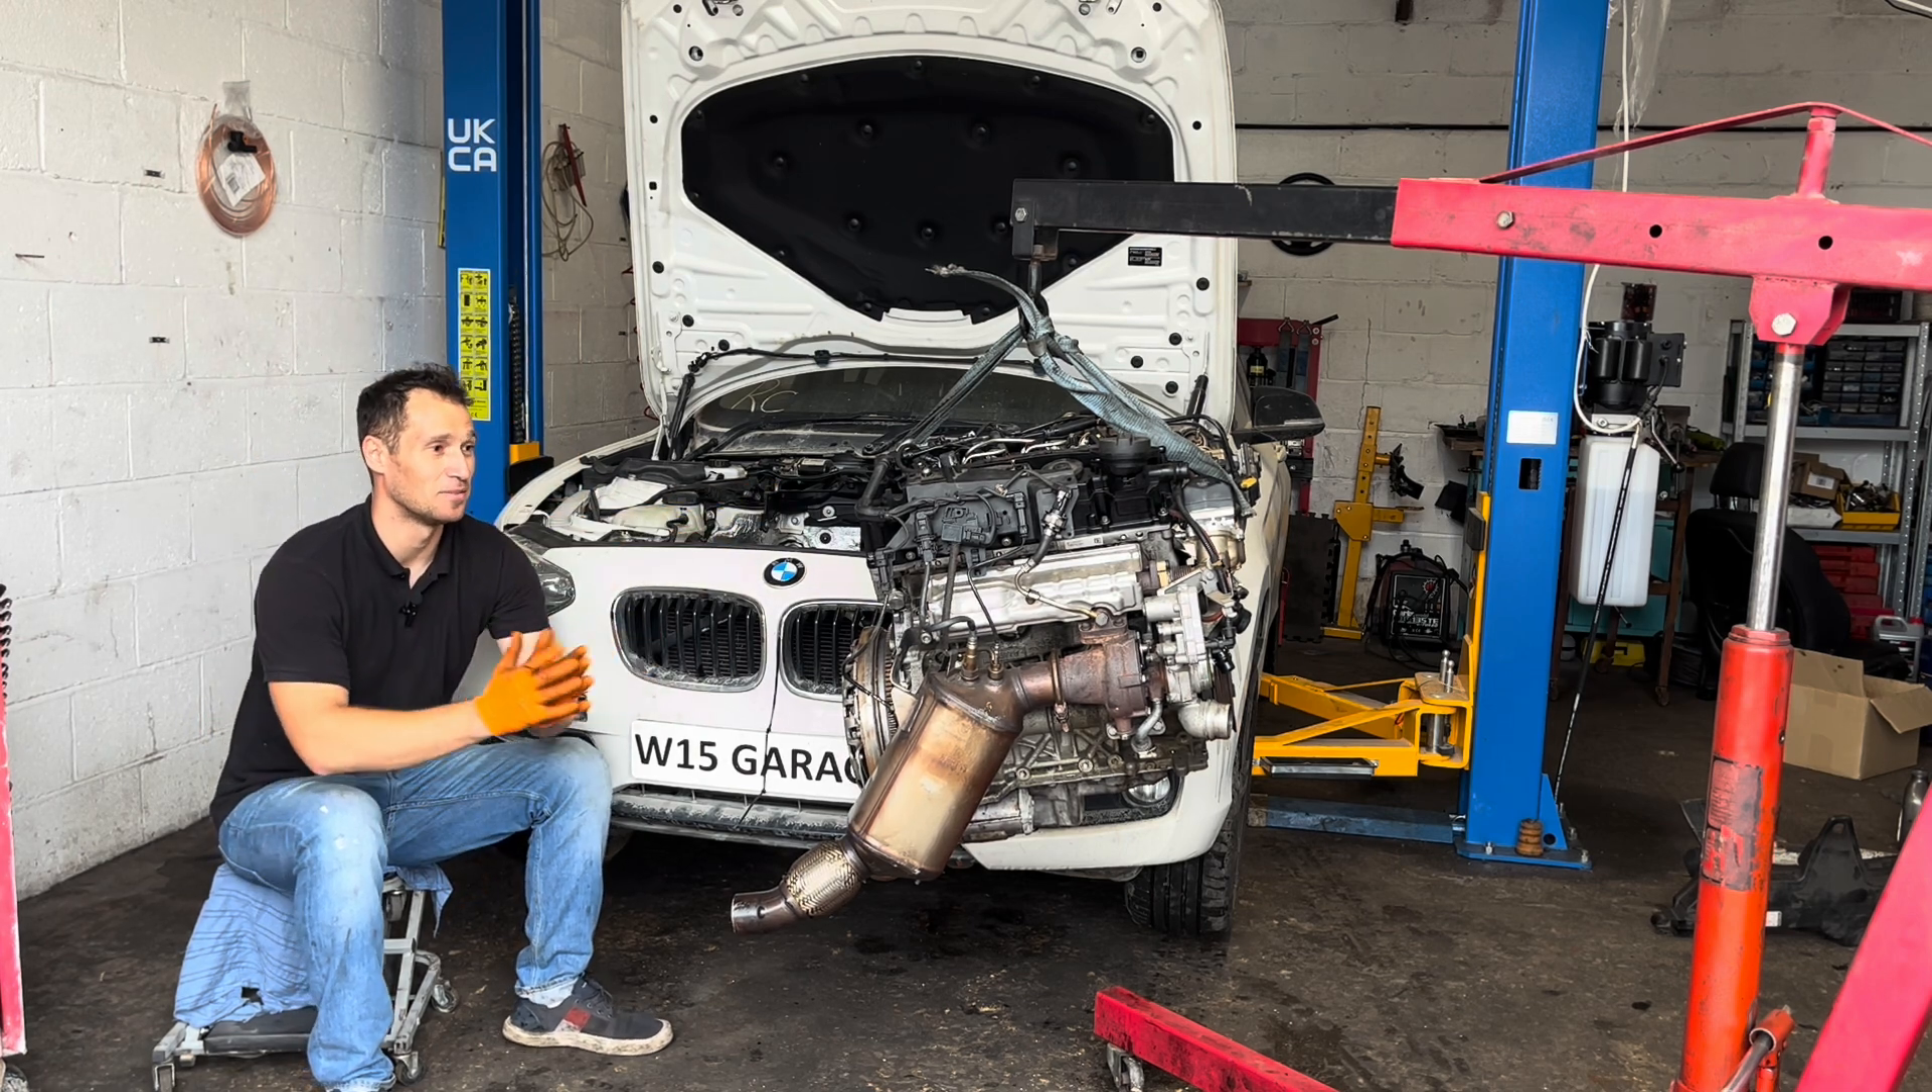The engine is on the crane. It's prepared. It's fully assembled and I'm just smiling because I cannot believe this.